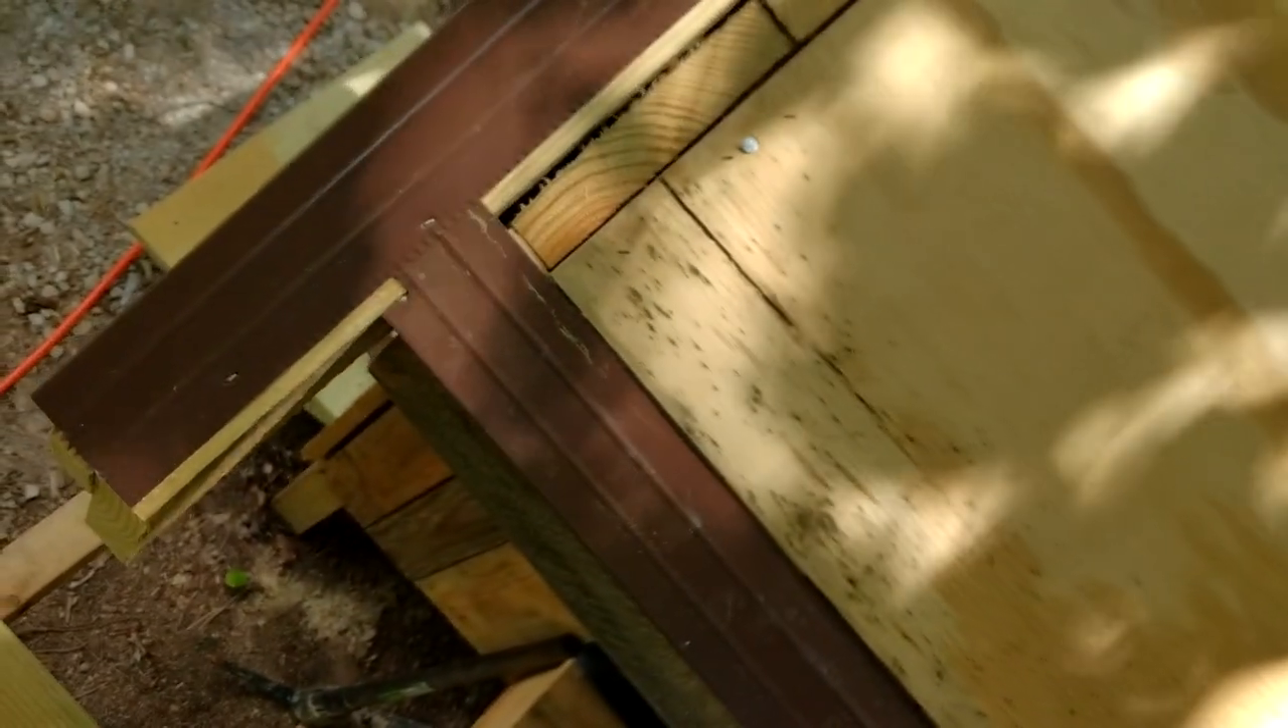Well here we are up on the roof and you can see I've got the peak plywood cut and I have put my drip edge on.